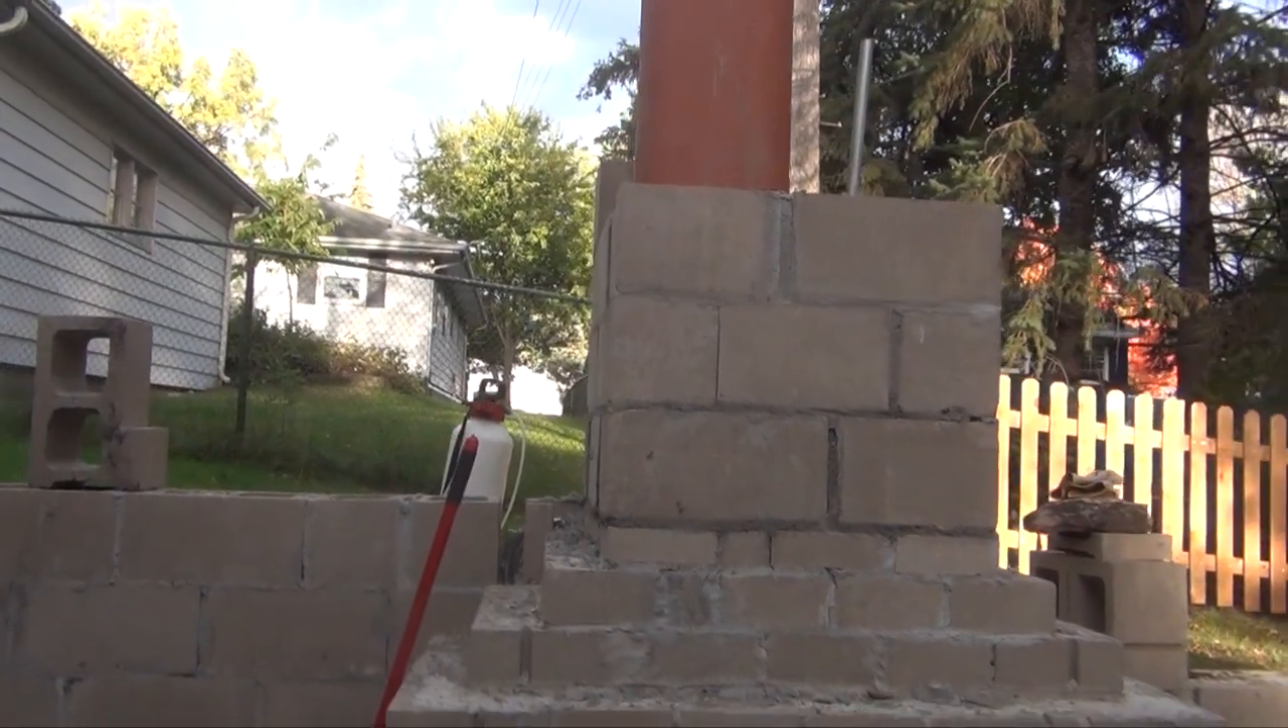So I got part of the chimney installed. I have half of it done.